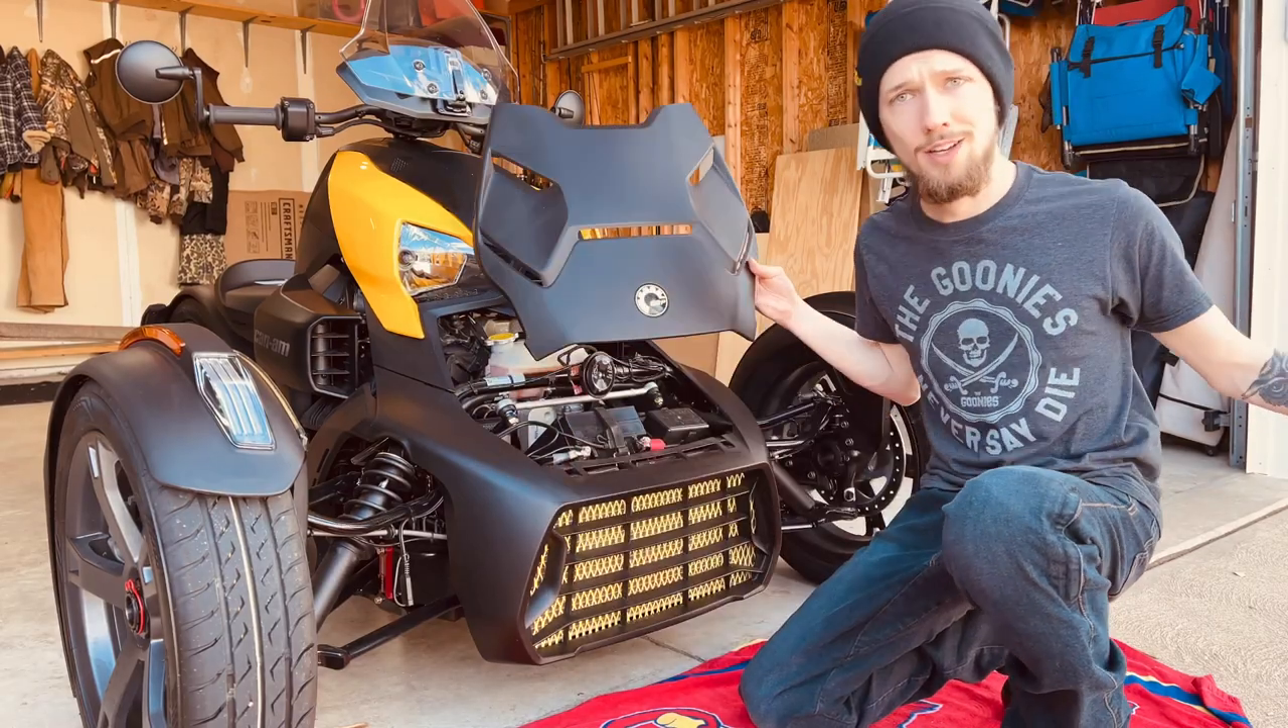Last thing we got to do is put the hood back on, and we're done.